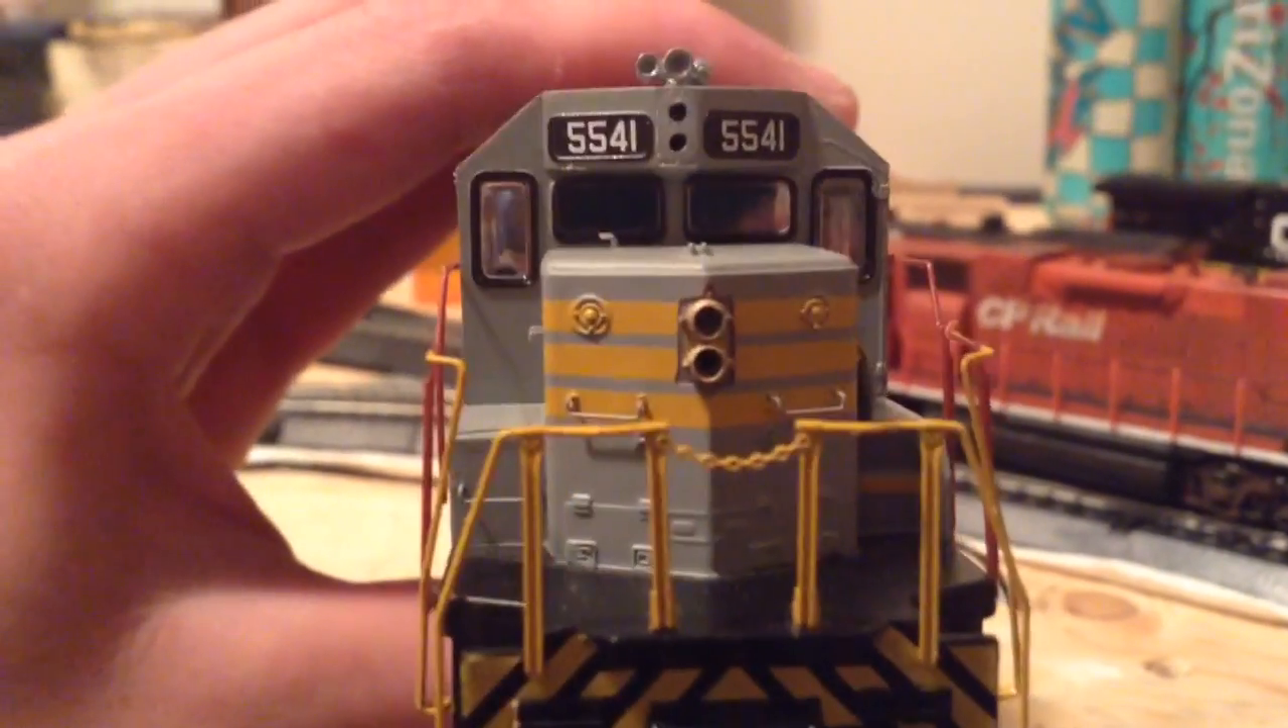I did a little bit of filing on the nose there and added the Miniatures by Eric L7A pre-drilled front double headlight.